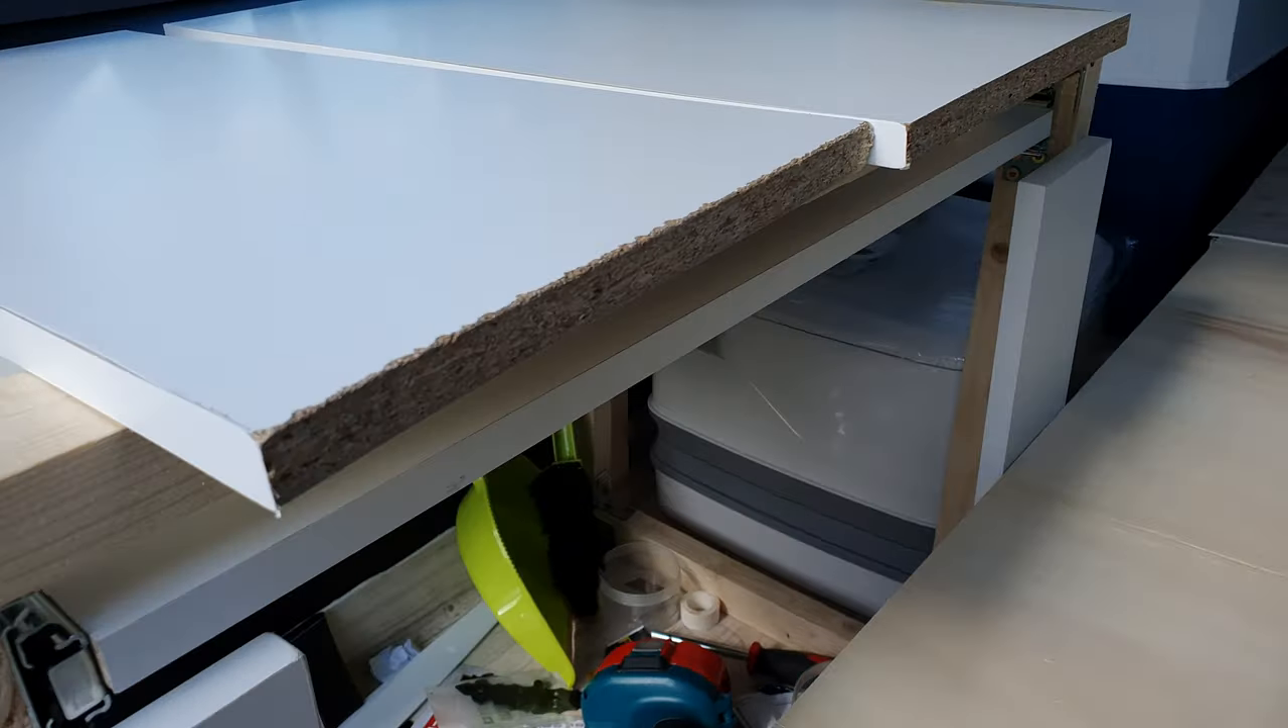Hier oben liegen die Türen schon. Und die Kantenumleimer müssen noch dran, dass alles schön weiß aussieht.